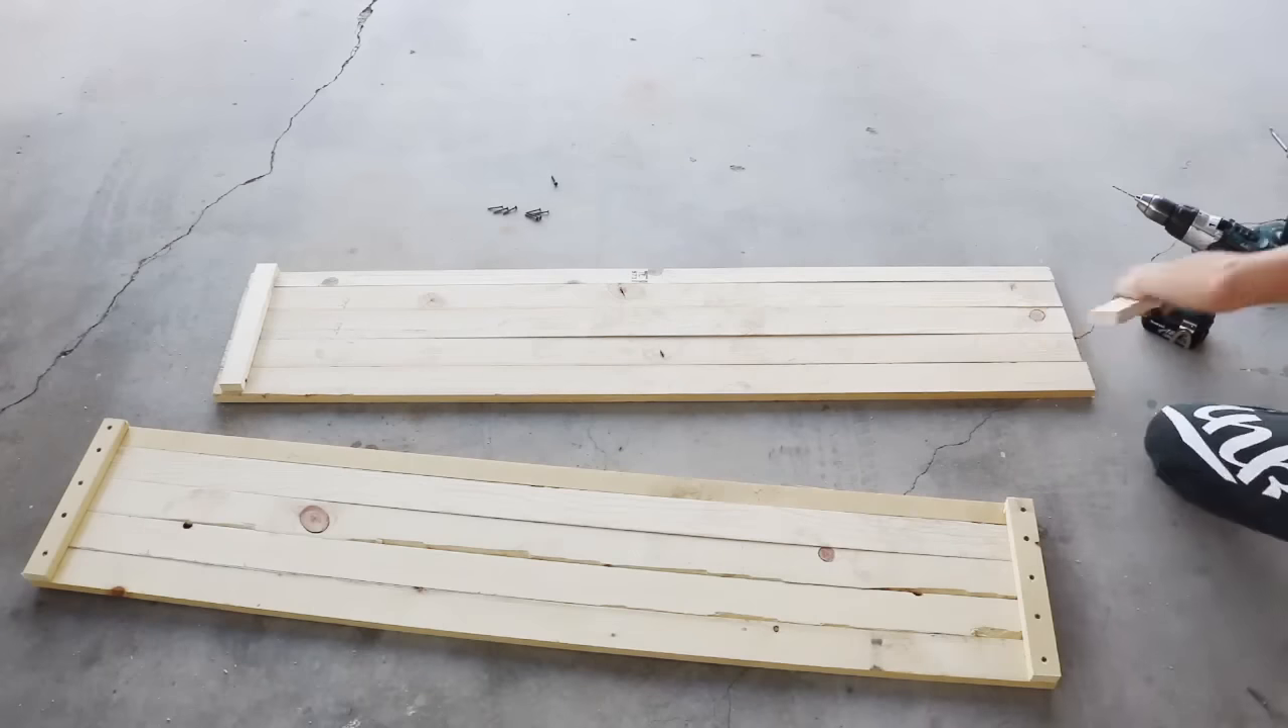I left no gaps between my wood boards but this is totally optional.